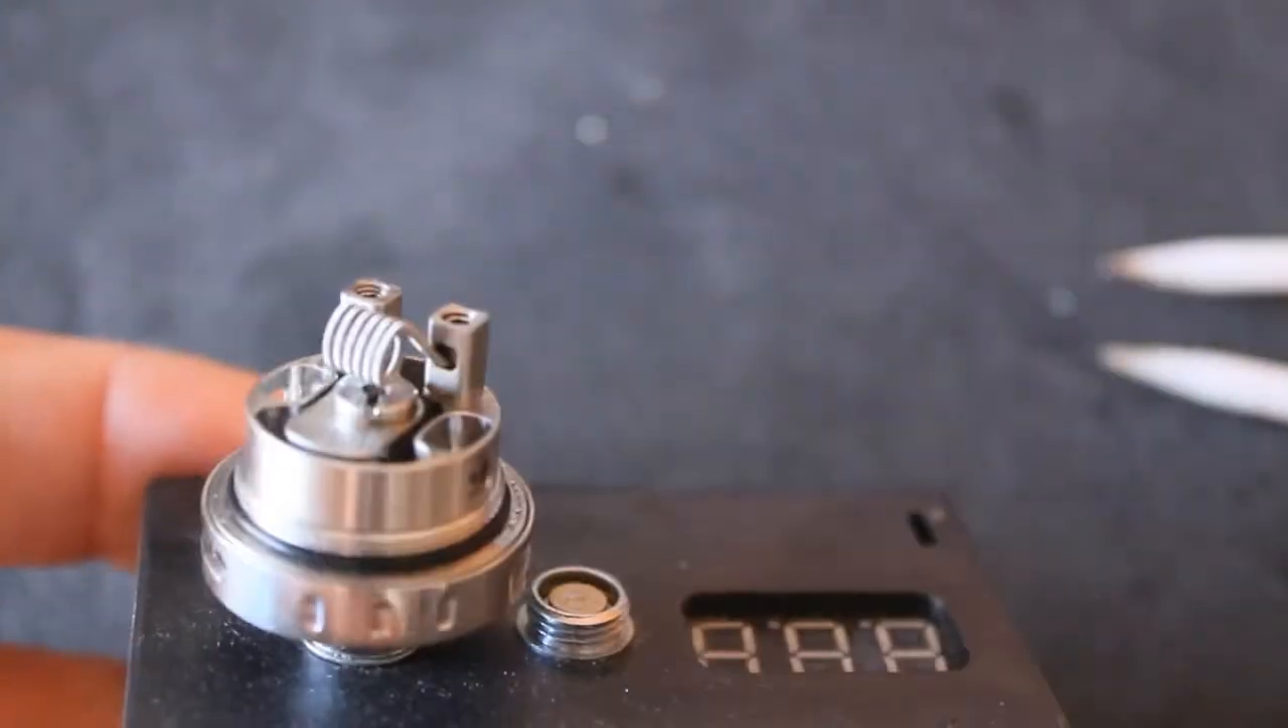Ora, pessoal, temos a nossa coil colocada e as pontas clipadas, obviamente.